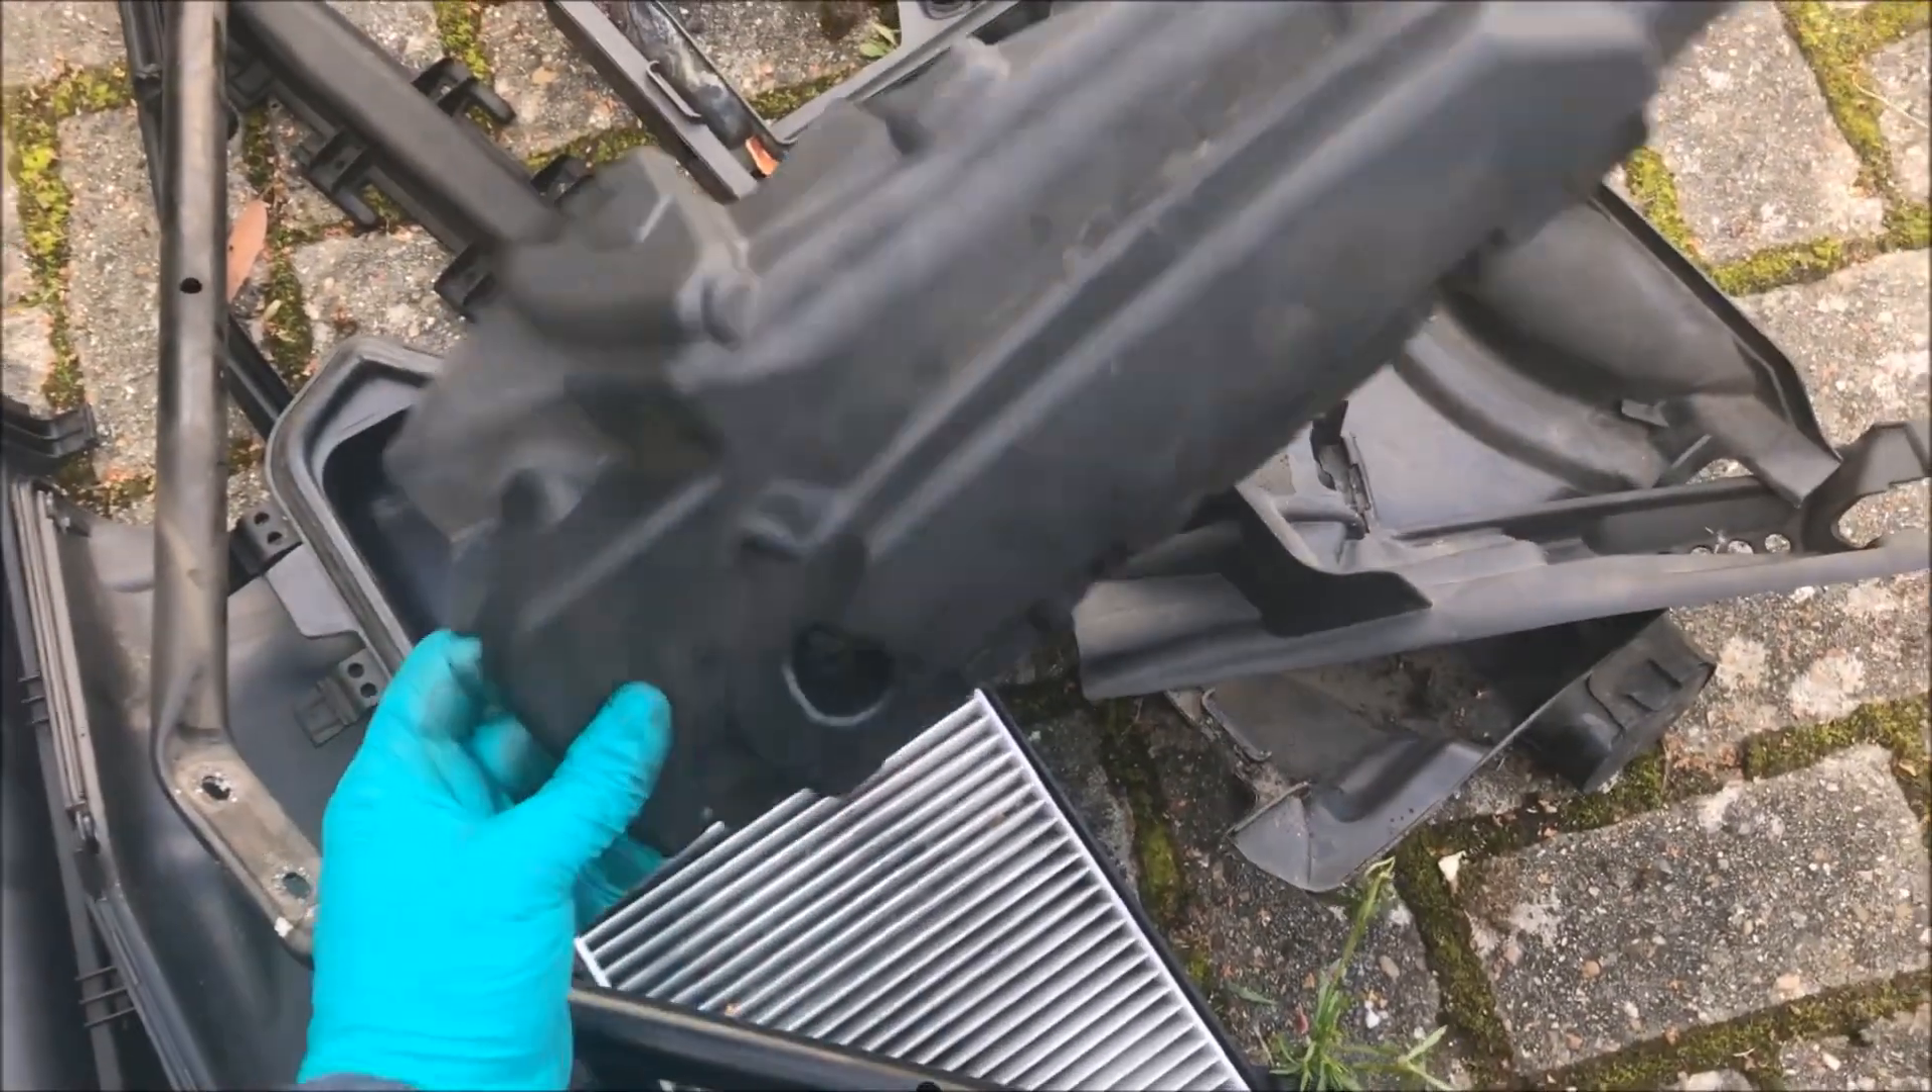Taken the scuttle panel covers off with the pollen filters those we changed.